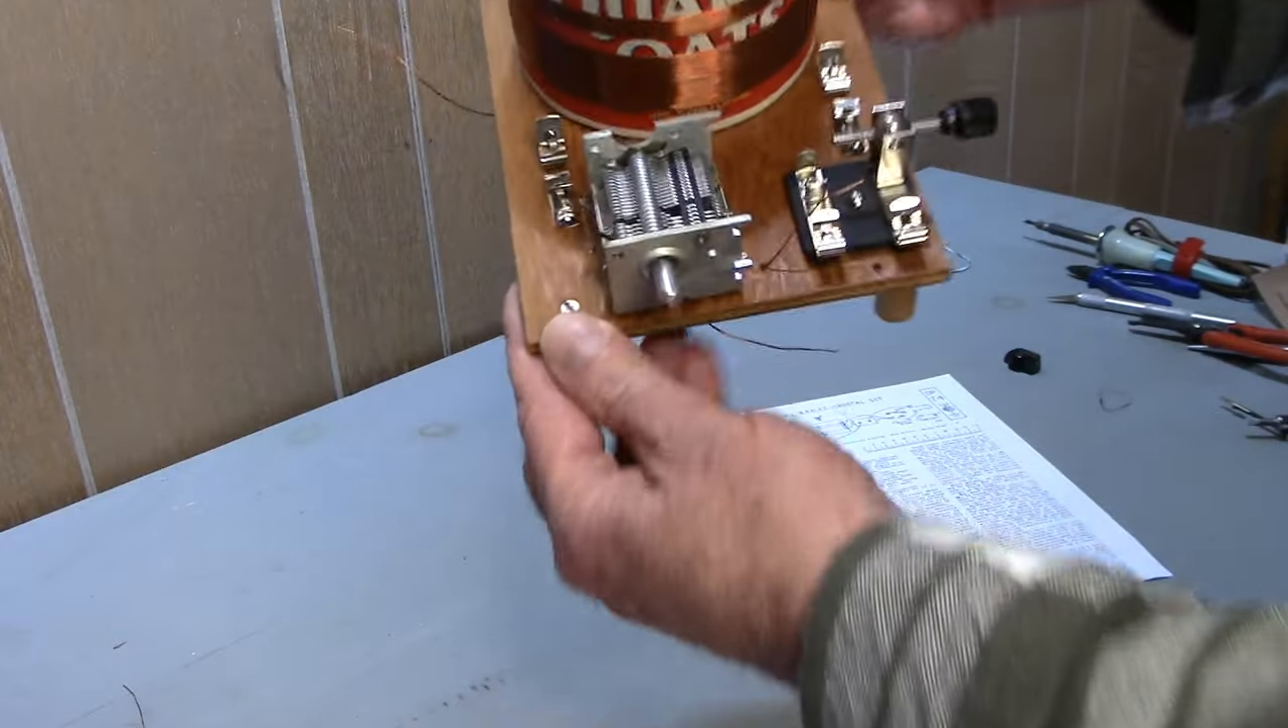All the parts are mounted on the base.